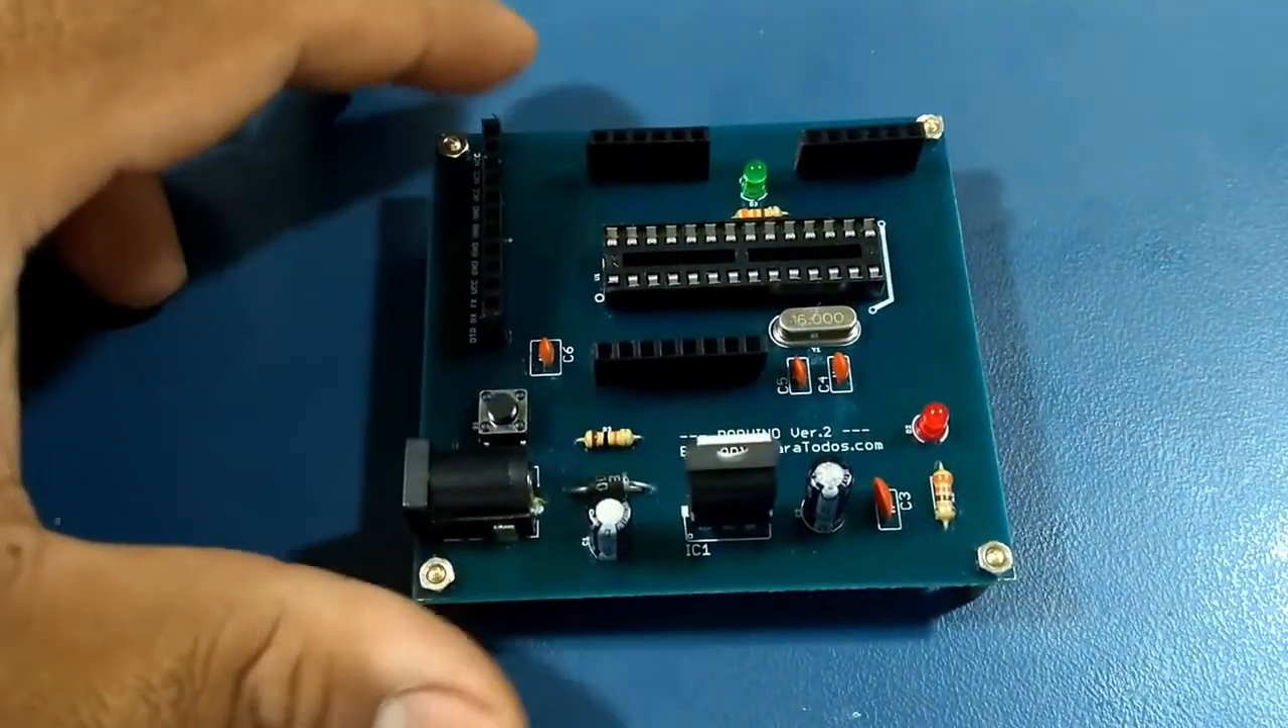E Por Último Ficou Só Faltando O Nosso Micro Controlador.